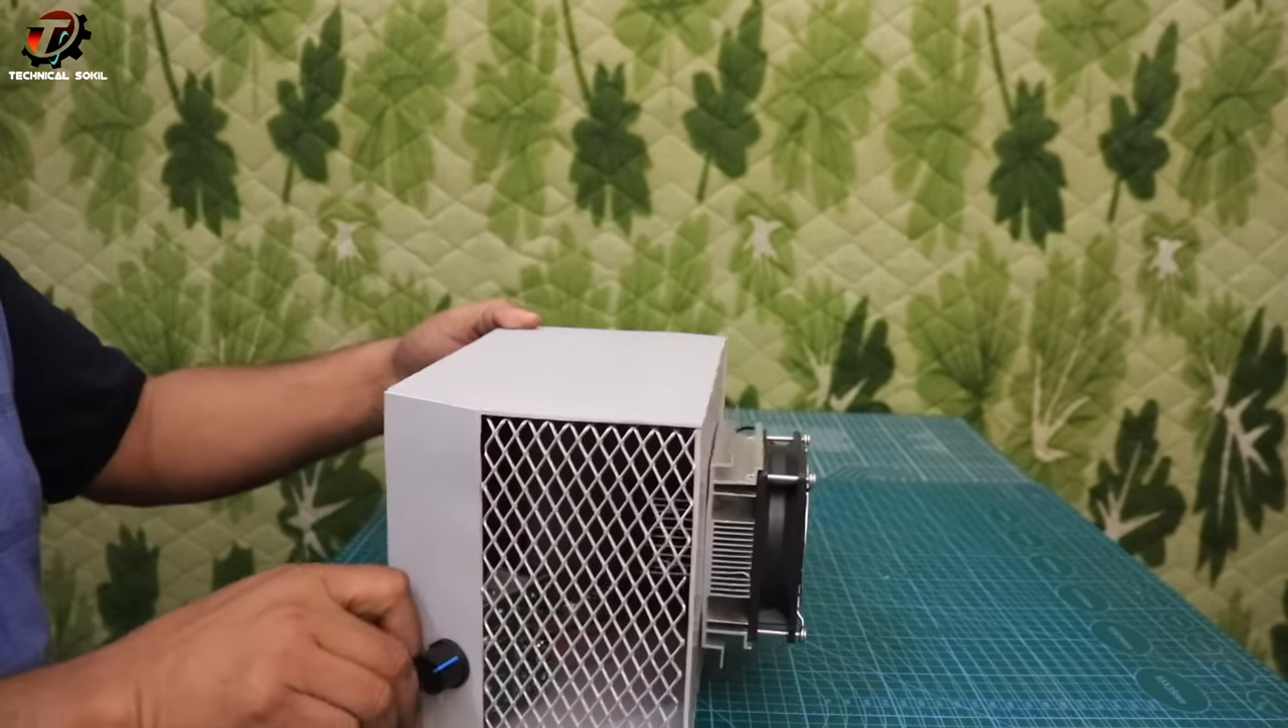तो देख सकते हैं यहाँ पर हमने बहुत ही अच्छी तरीके से नेट लगा दी है।